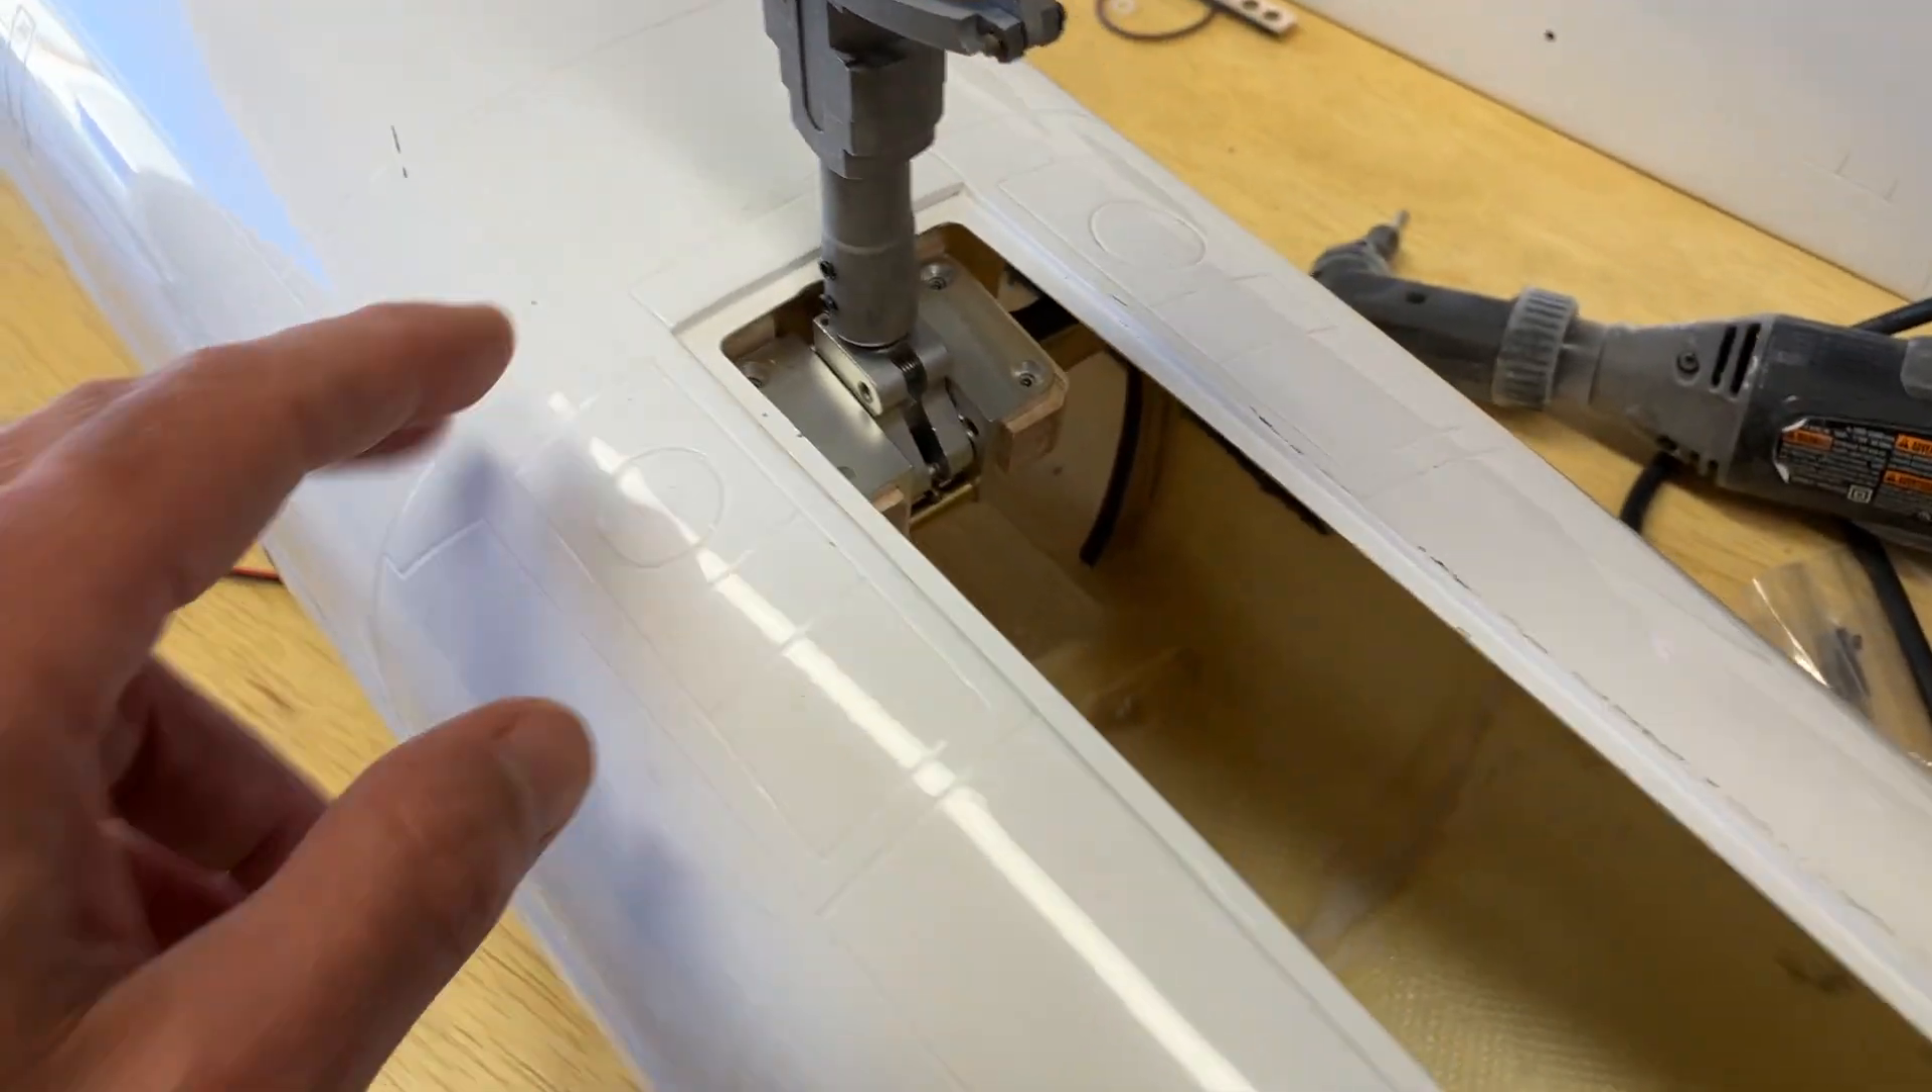So this week I guess the big deal is I got the nose gear retract mounted. So I've got the, this is the stock Sky Master strut which is a pretty cool looking F5 strut, not bad.